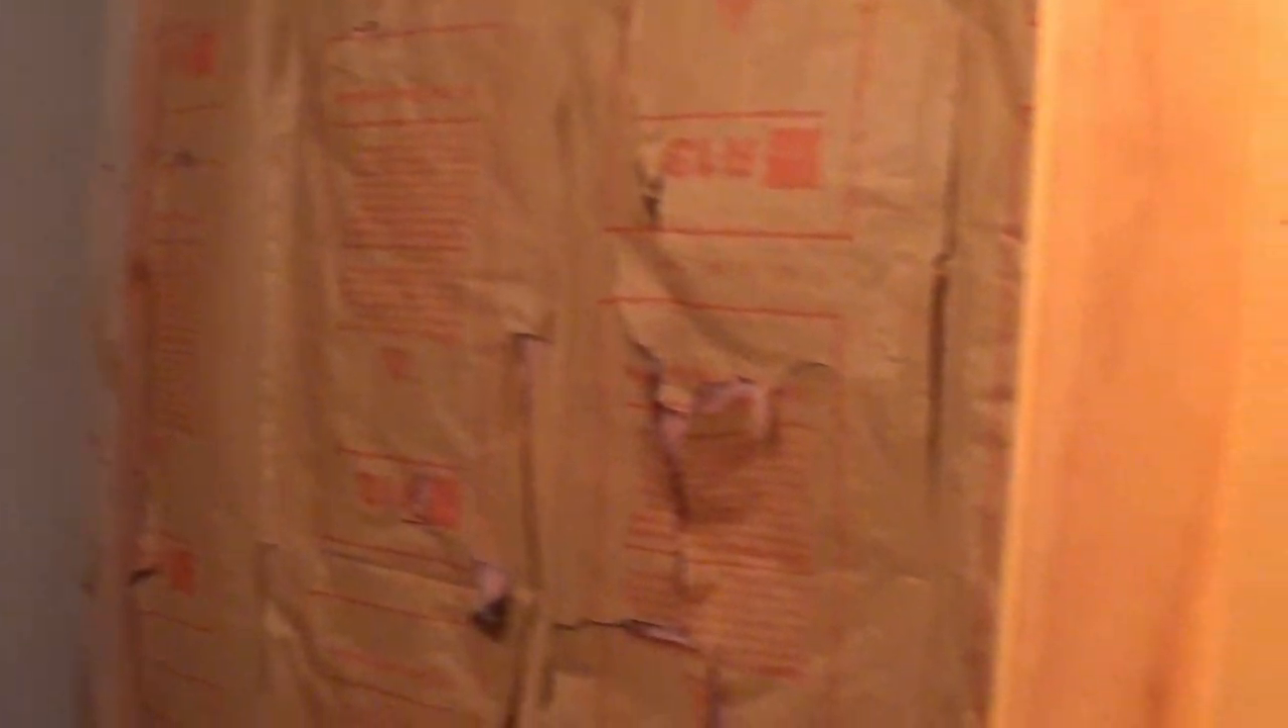You can see this is an exterior wall so we've still got insulation showing.